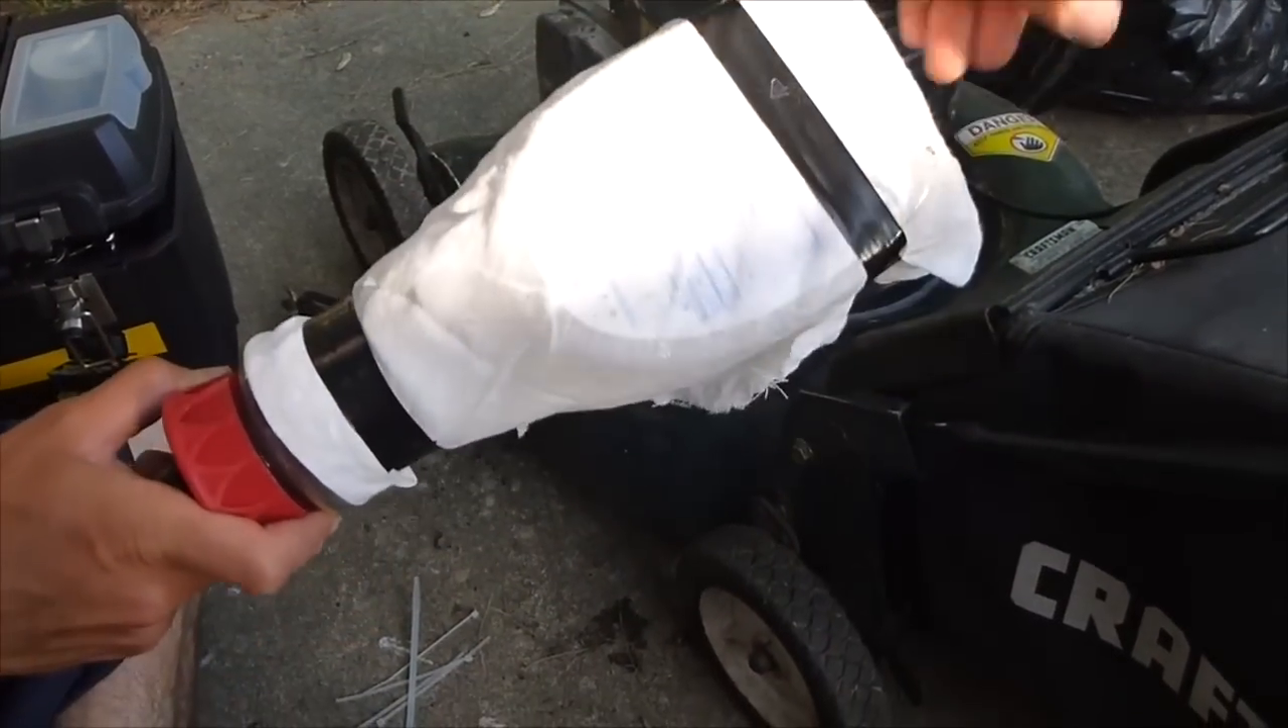This is the finished filter. It's just got some cheesecloth on it.